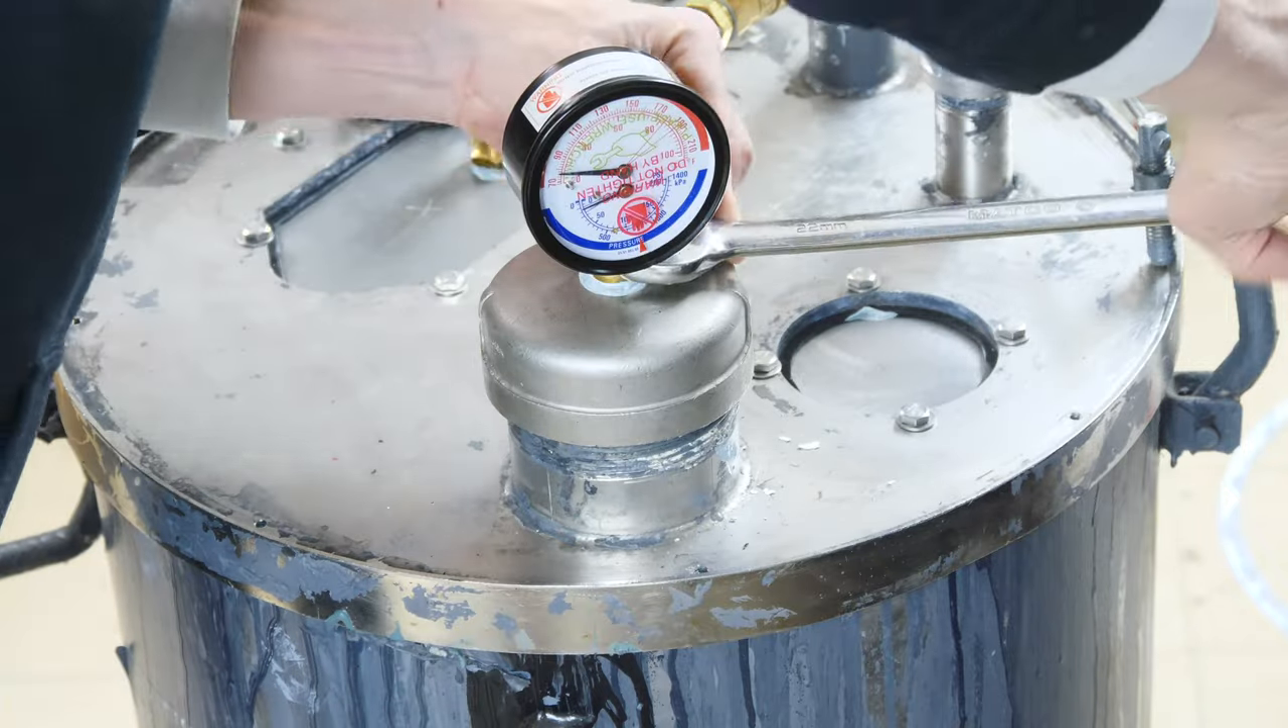This is a three-inch cap over that hole, and I put the pressure and temperature sensor here to protect the probe on the inside.